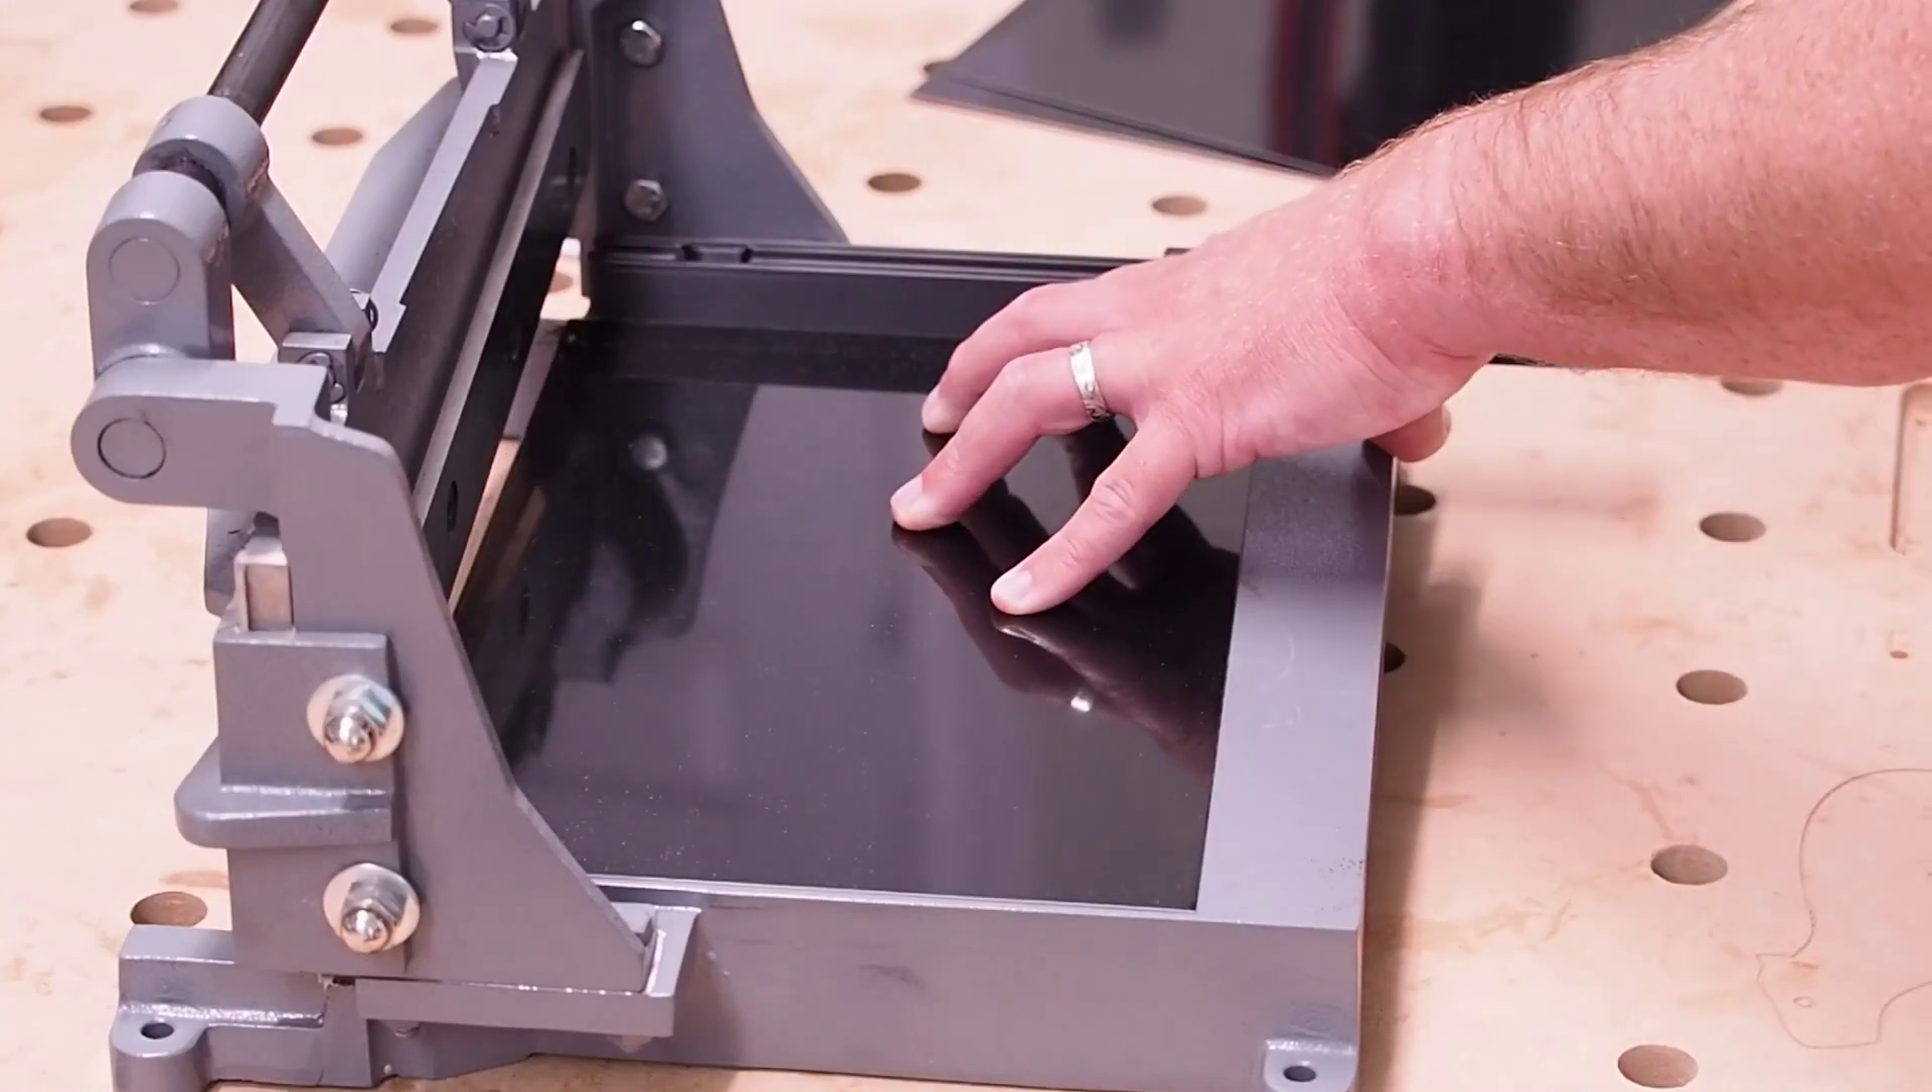So this way we got the plate kind of mostly on the cutter body nice and well supported.